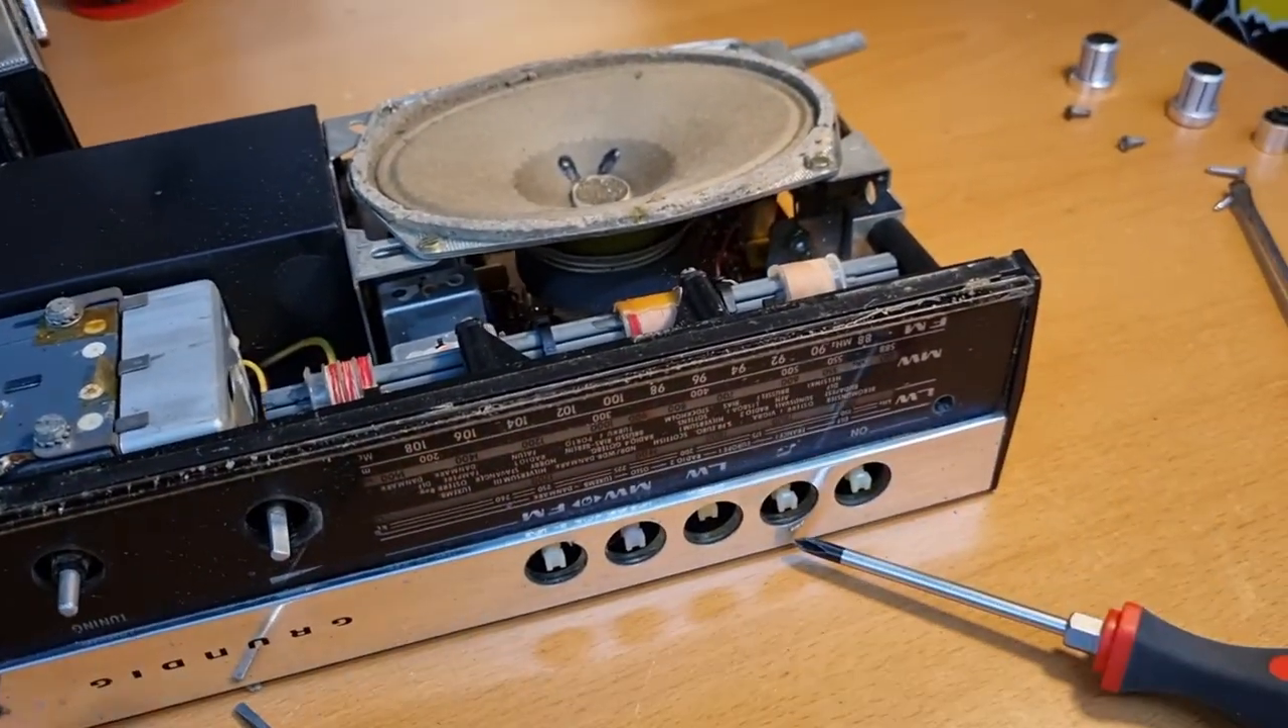I also removed all the knobs they just pop off quite easily.